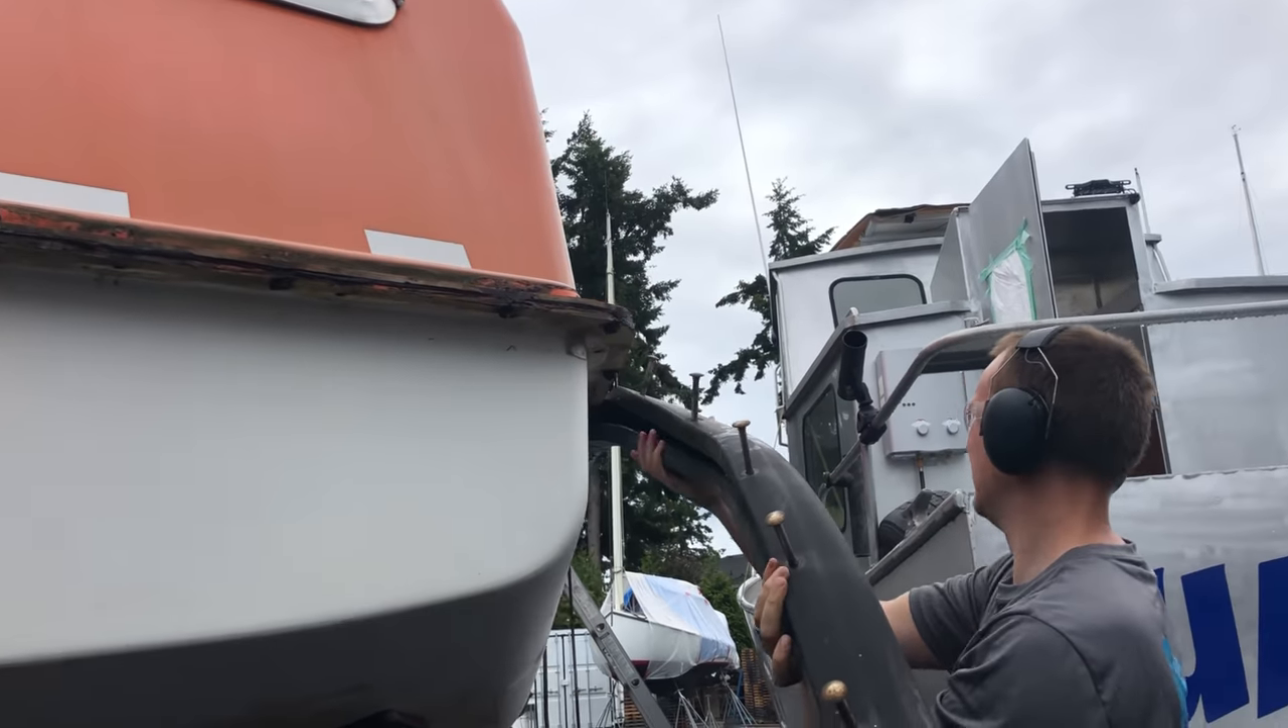Once we'd undone the bolts, we were able to pull off the rubber.